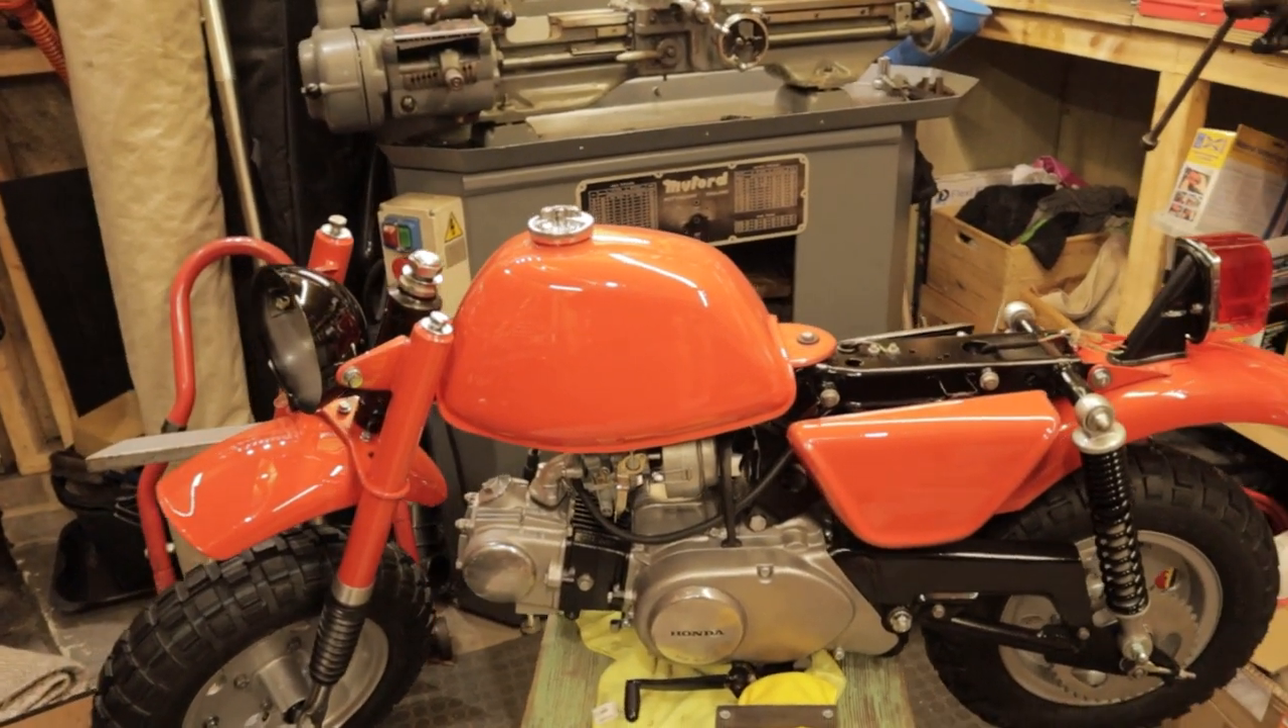Tank is on.